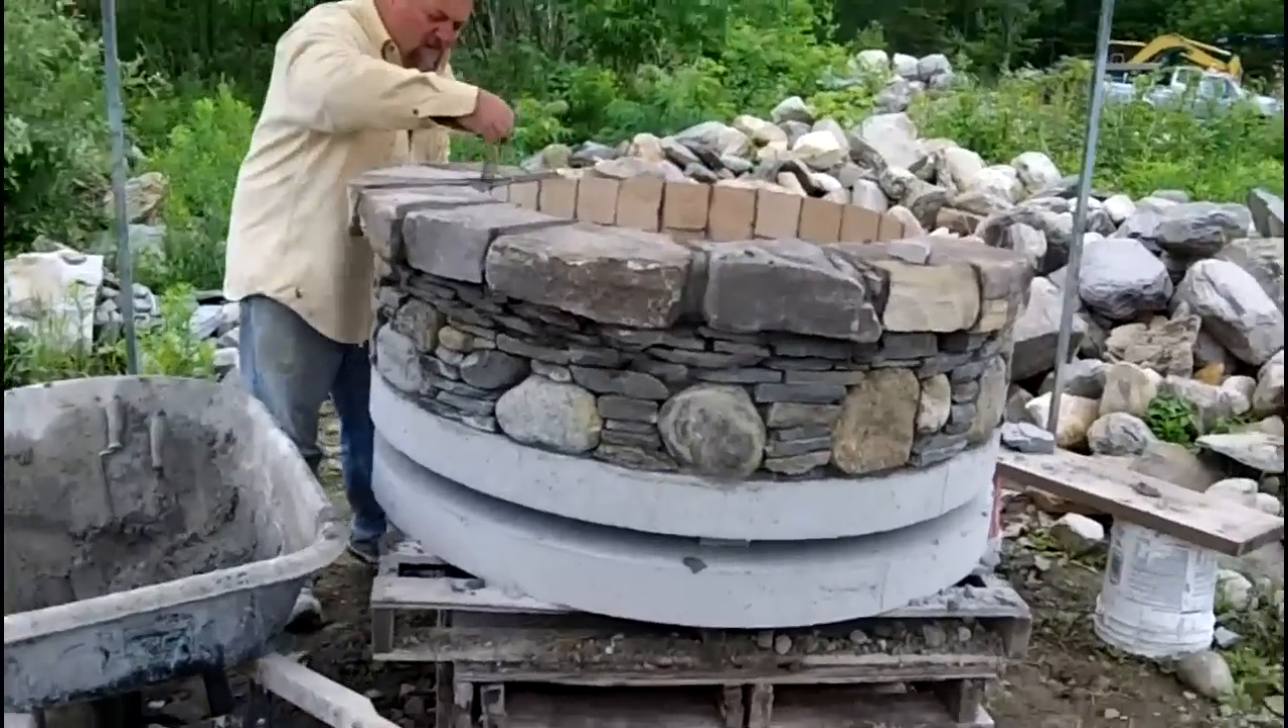So these are our irregular fieldstone caps that we have cut and put into place.